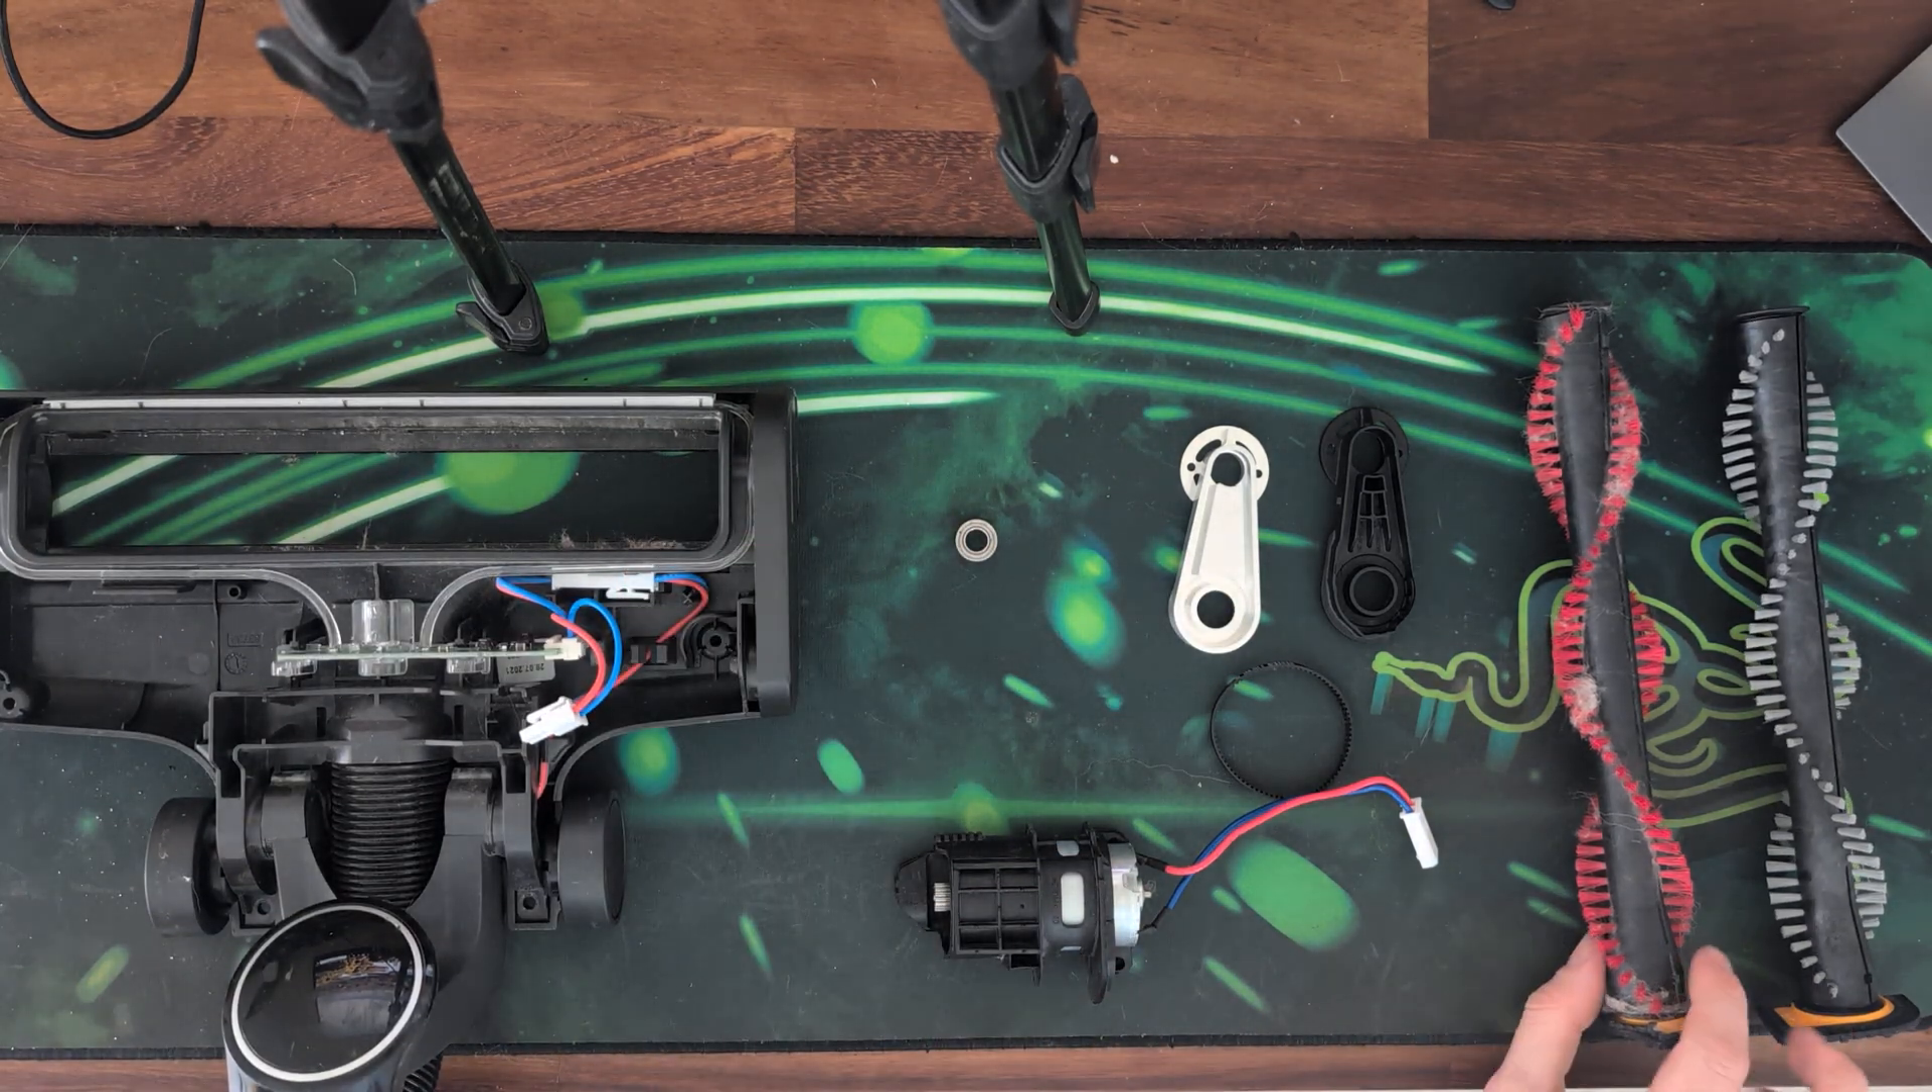This is the head with the cover off and this here is the original brush that came with the vacuum.